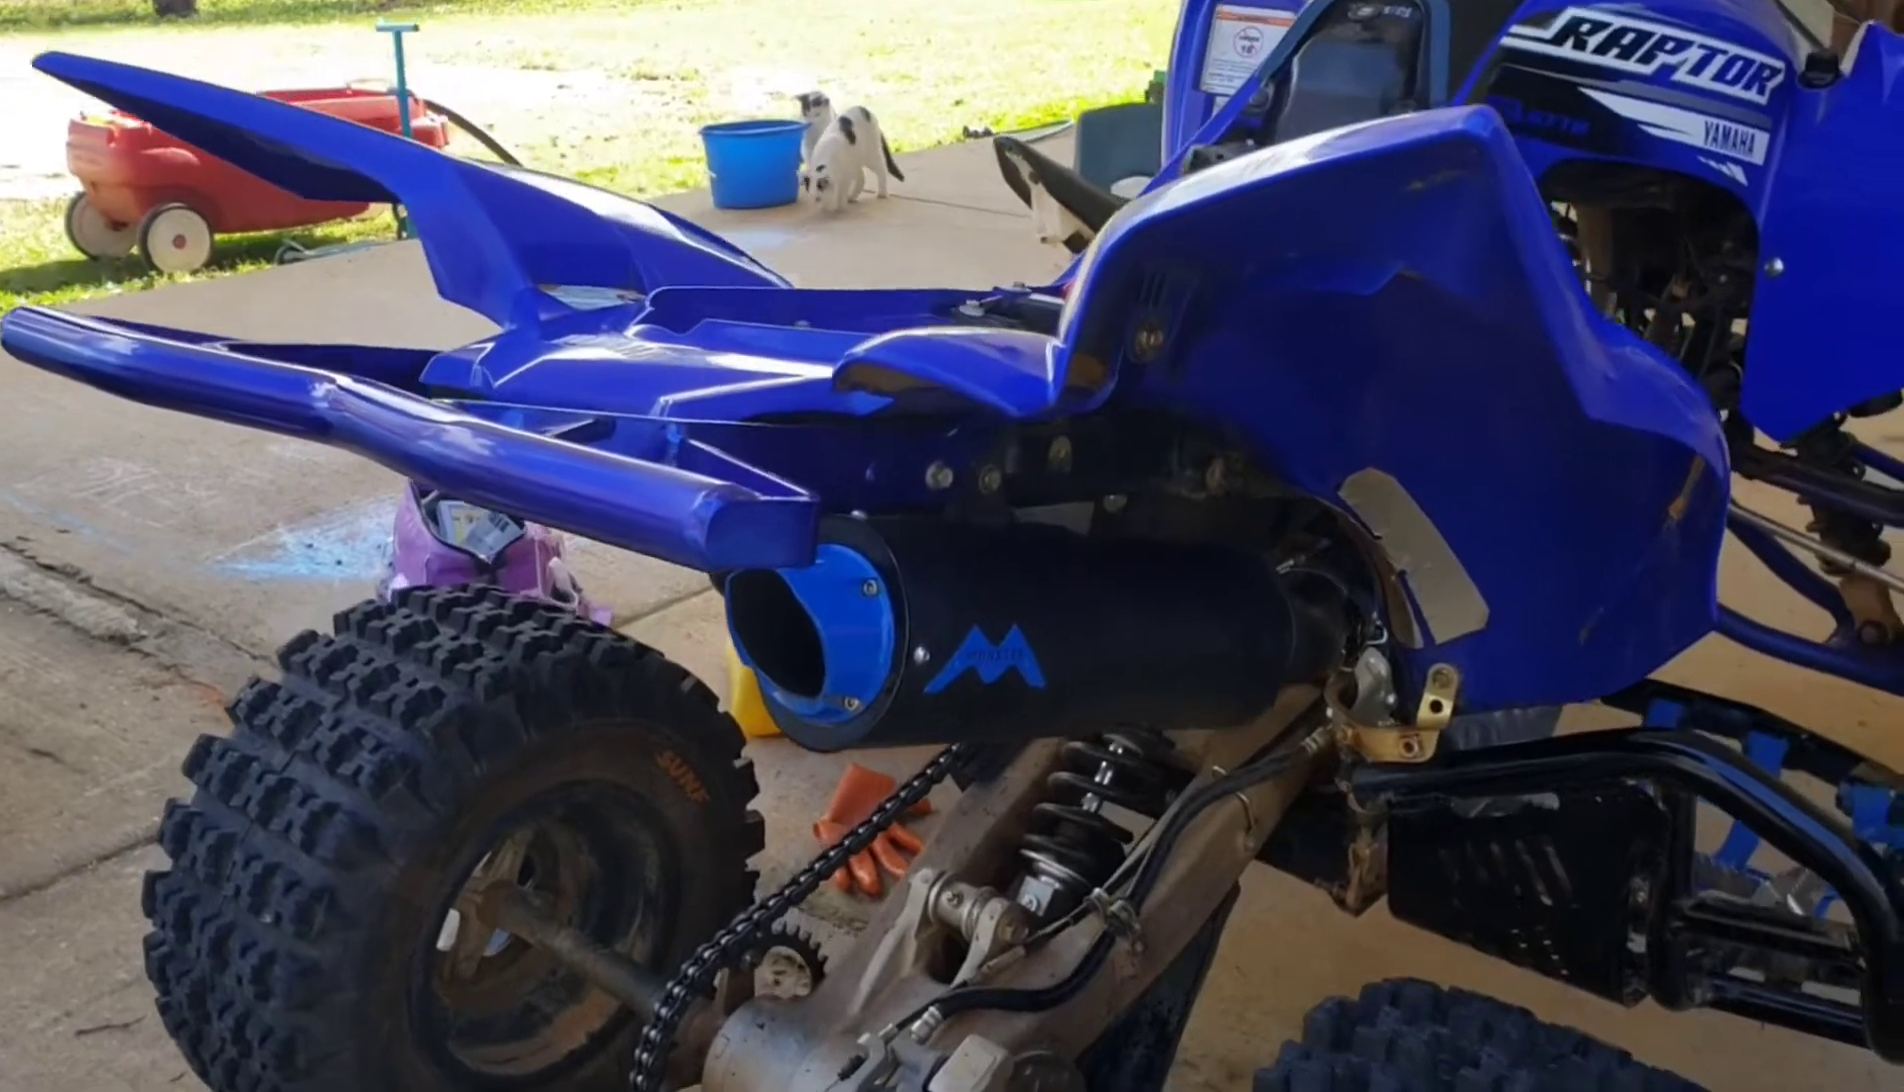Okay, so I have the grab bar on and I have my exhaust muffler back on.